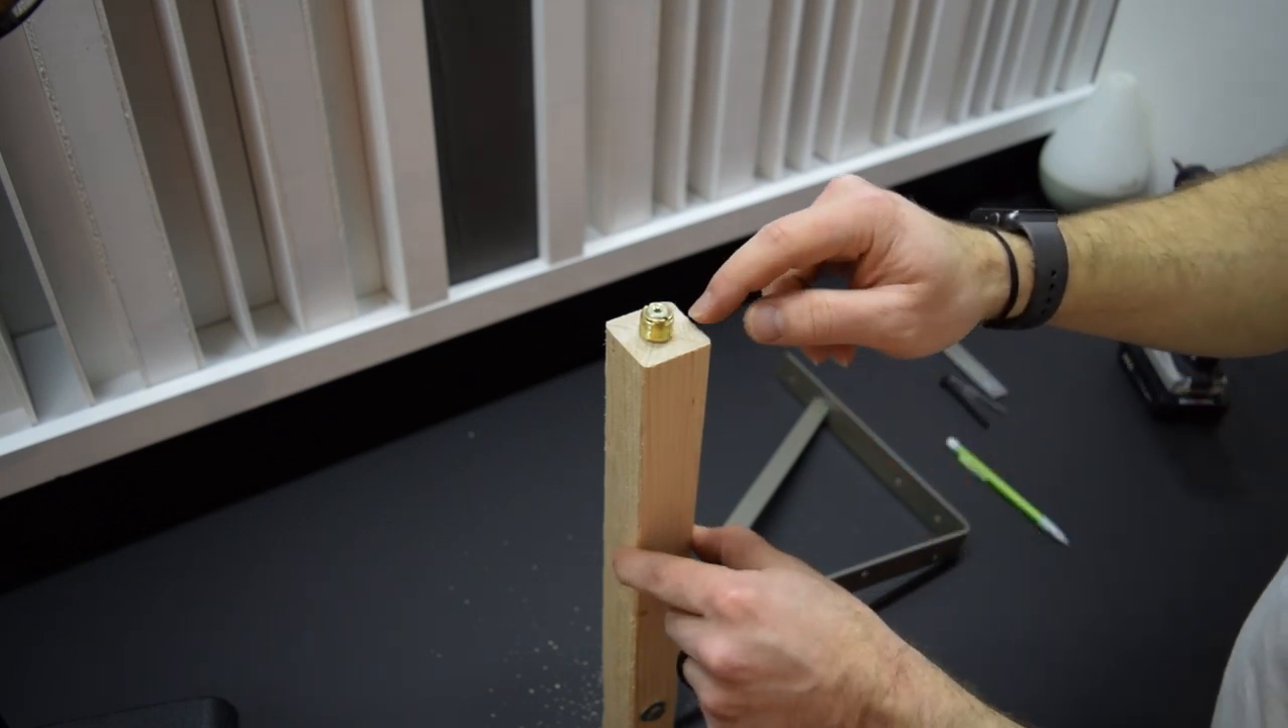Now we've mounted our adapter to this piece of wood.